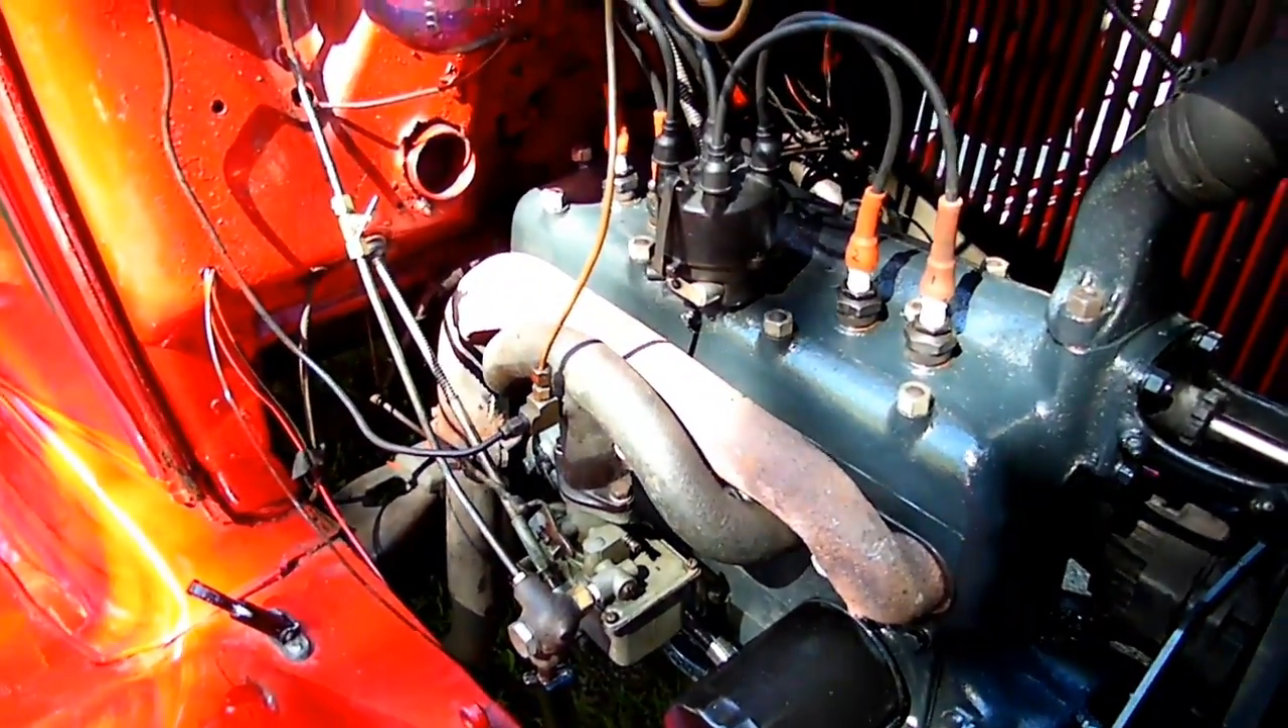So, I just put the distributor cap back on, and I took the tape off of all the nuts and the spark plugs.